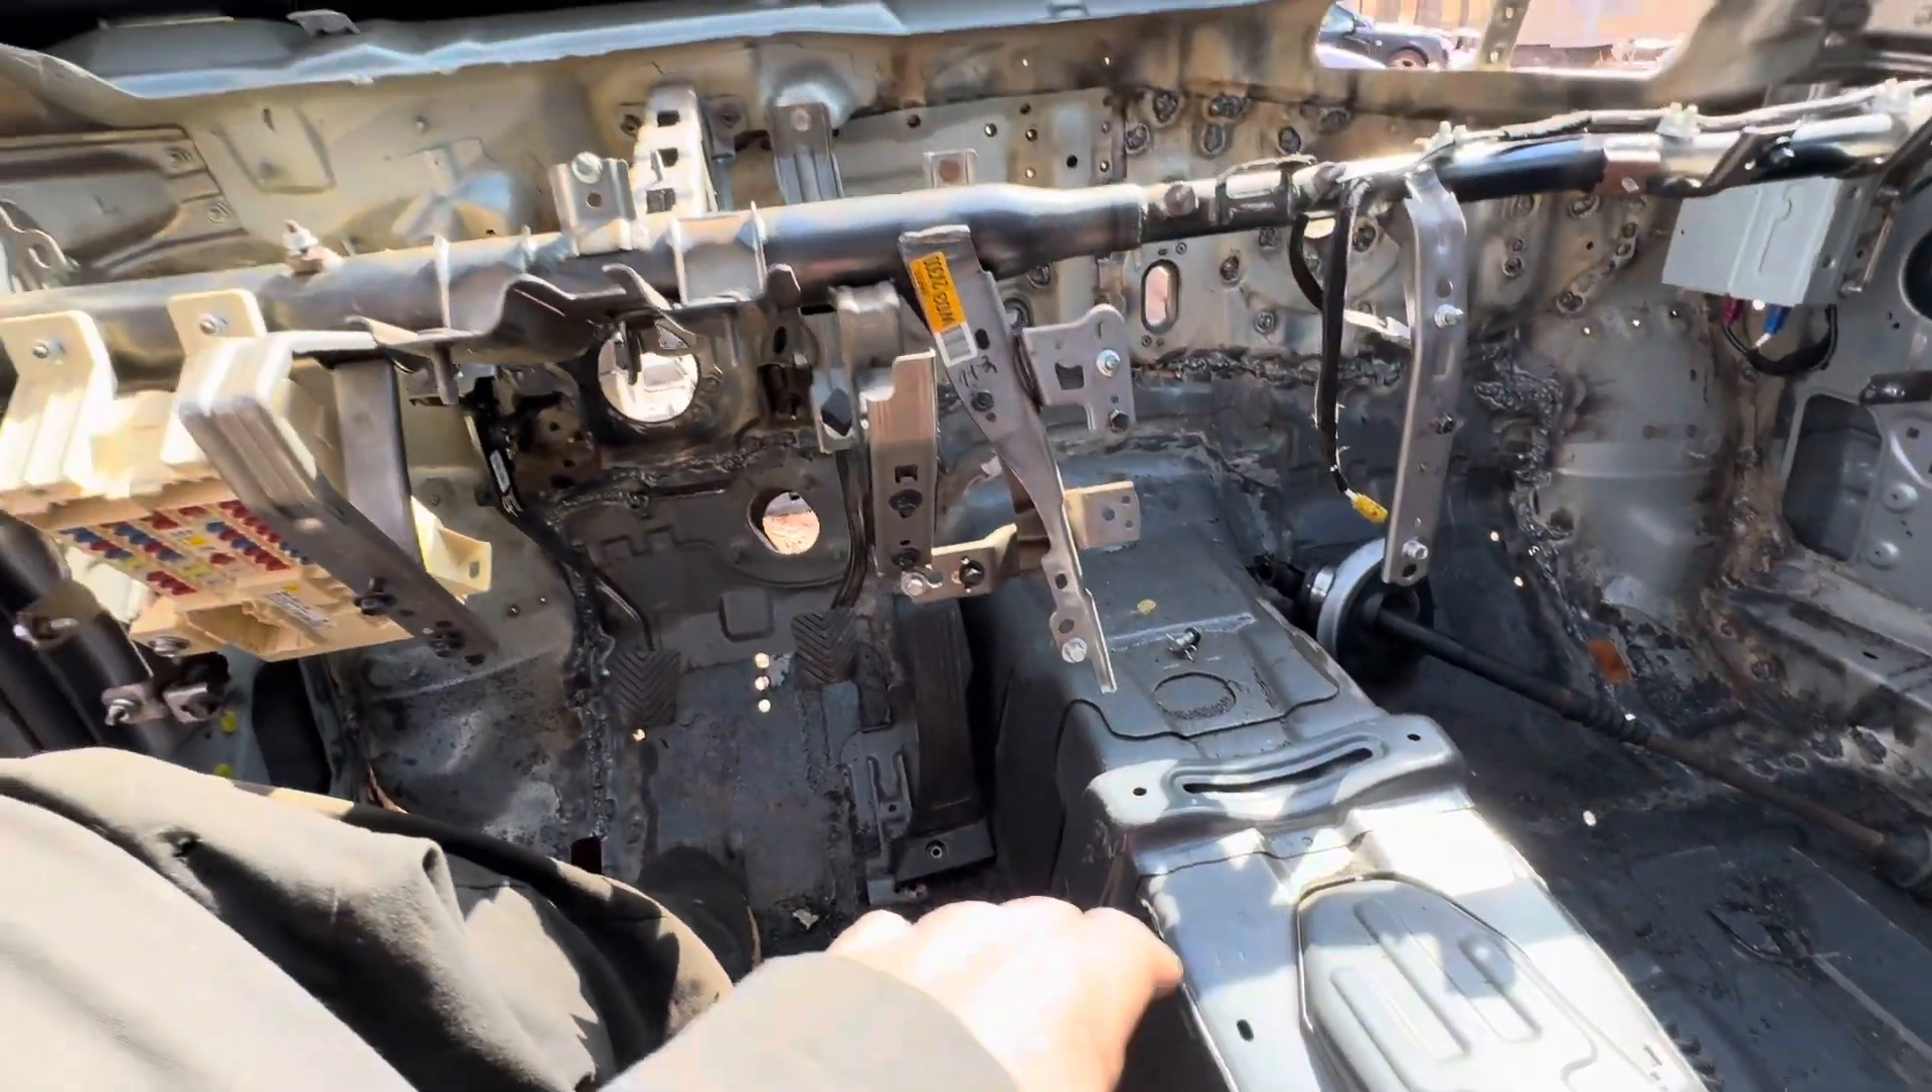Okay so i've completely stripped the dashboard reinforcement frame uh removed the heat and air box.